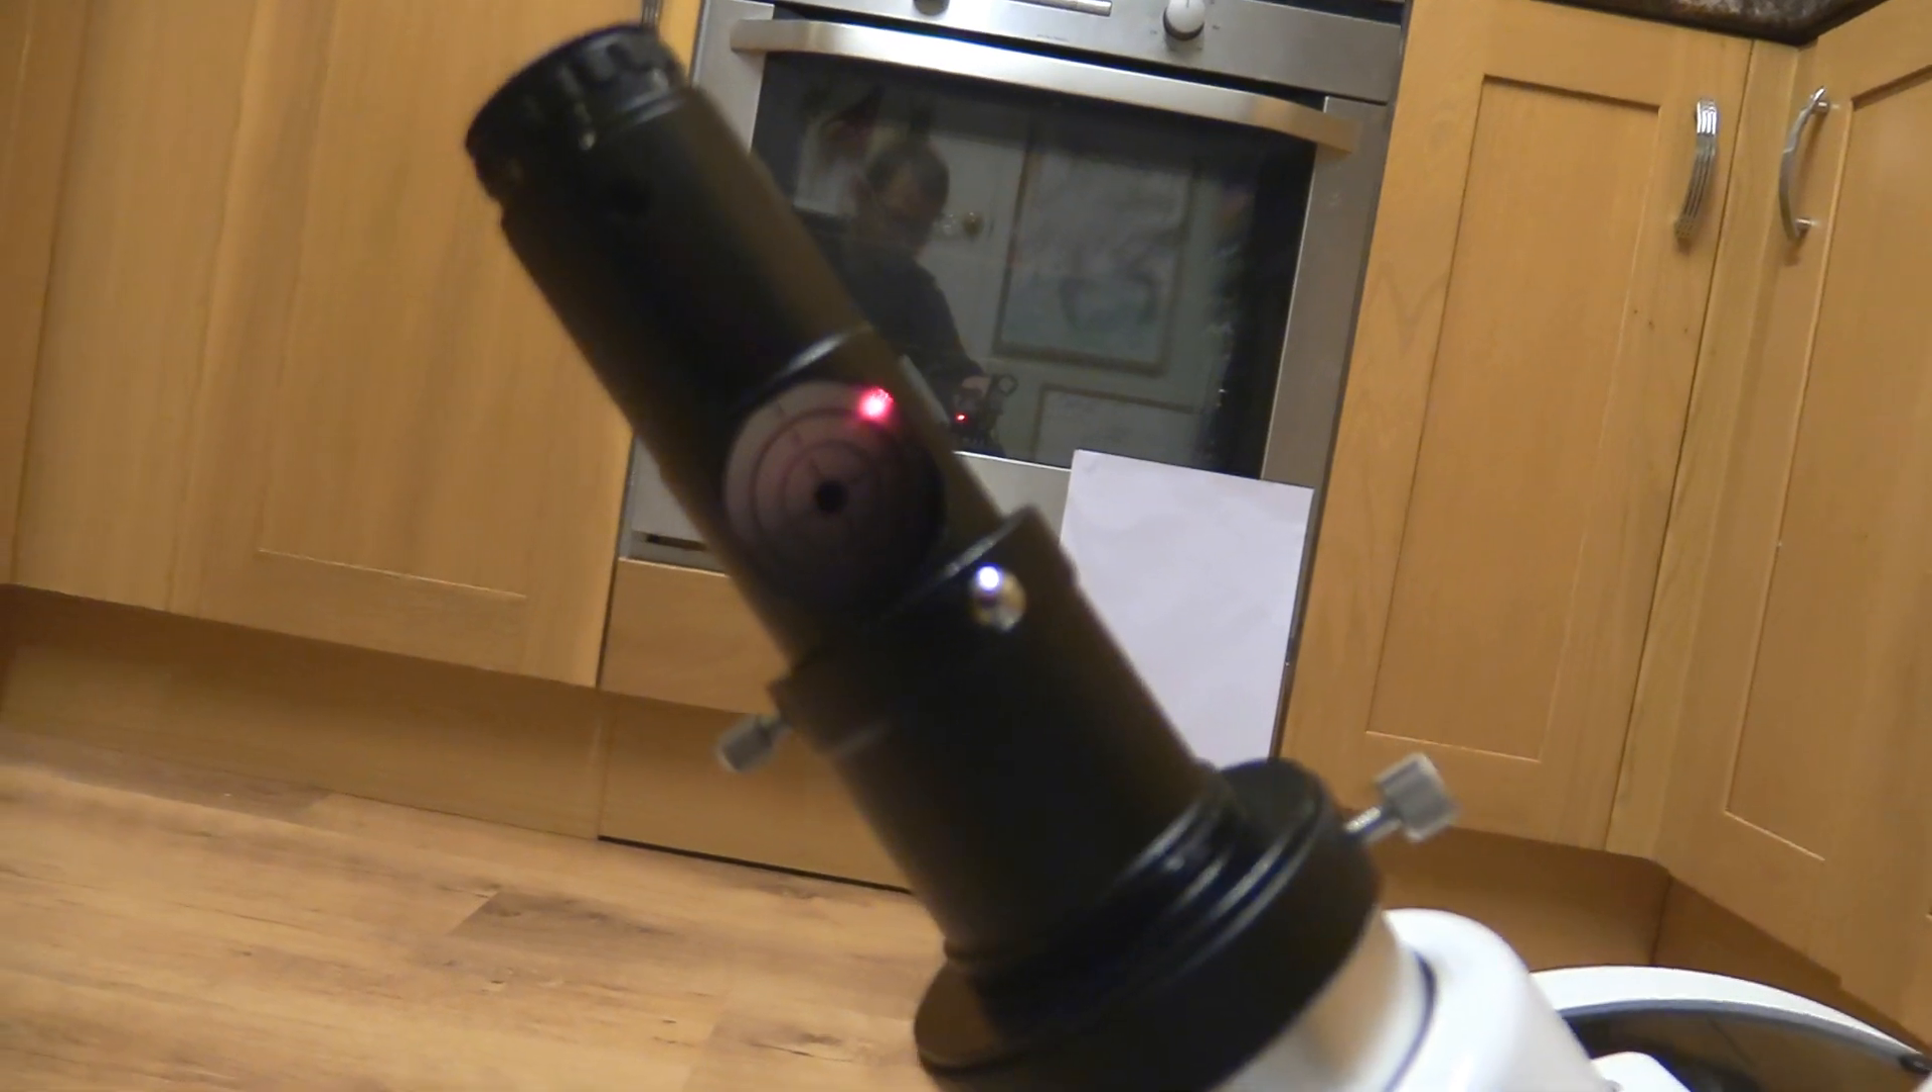I've popped the laser collimator into the focuser and i've got the target face on that laser collimator pointing down towards the bottom of the telescope where the primary mirror adjustment screws are.